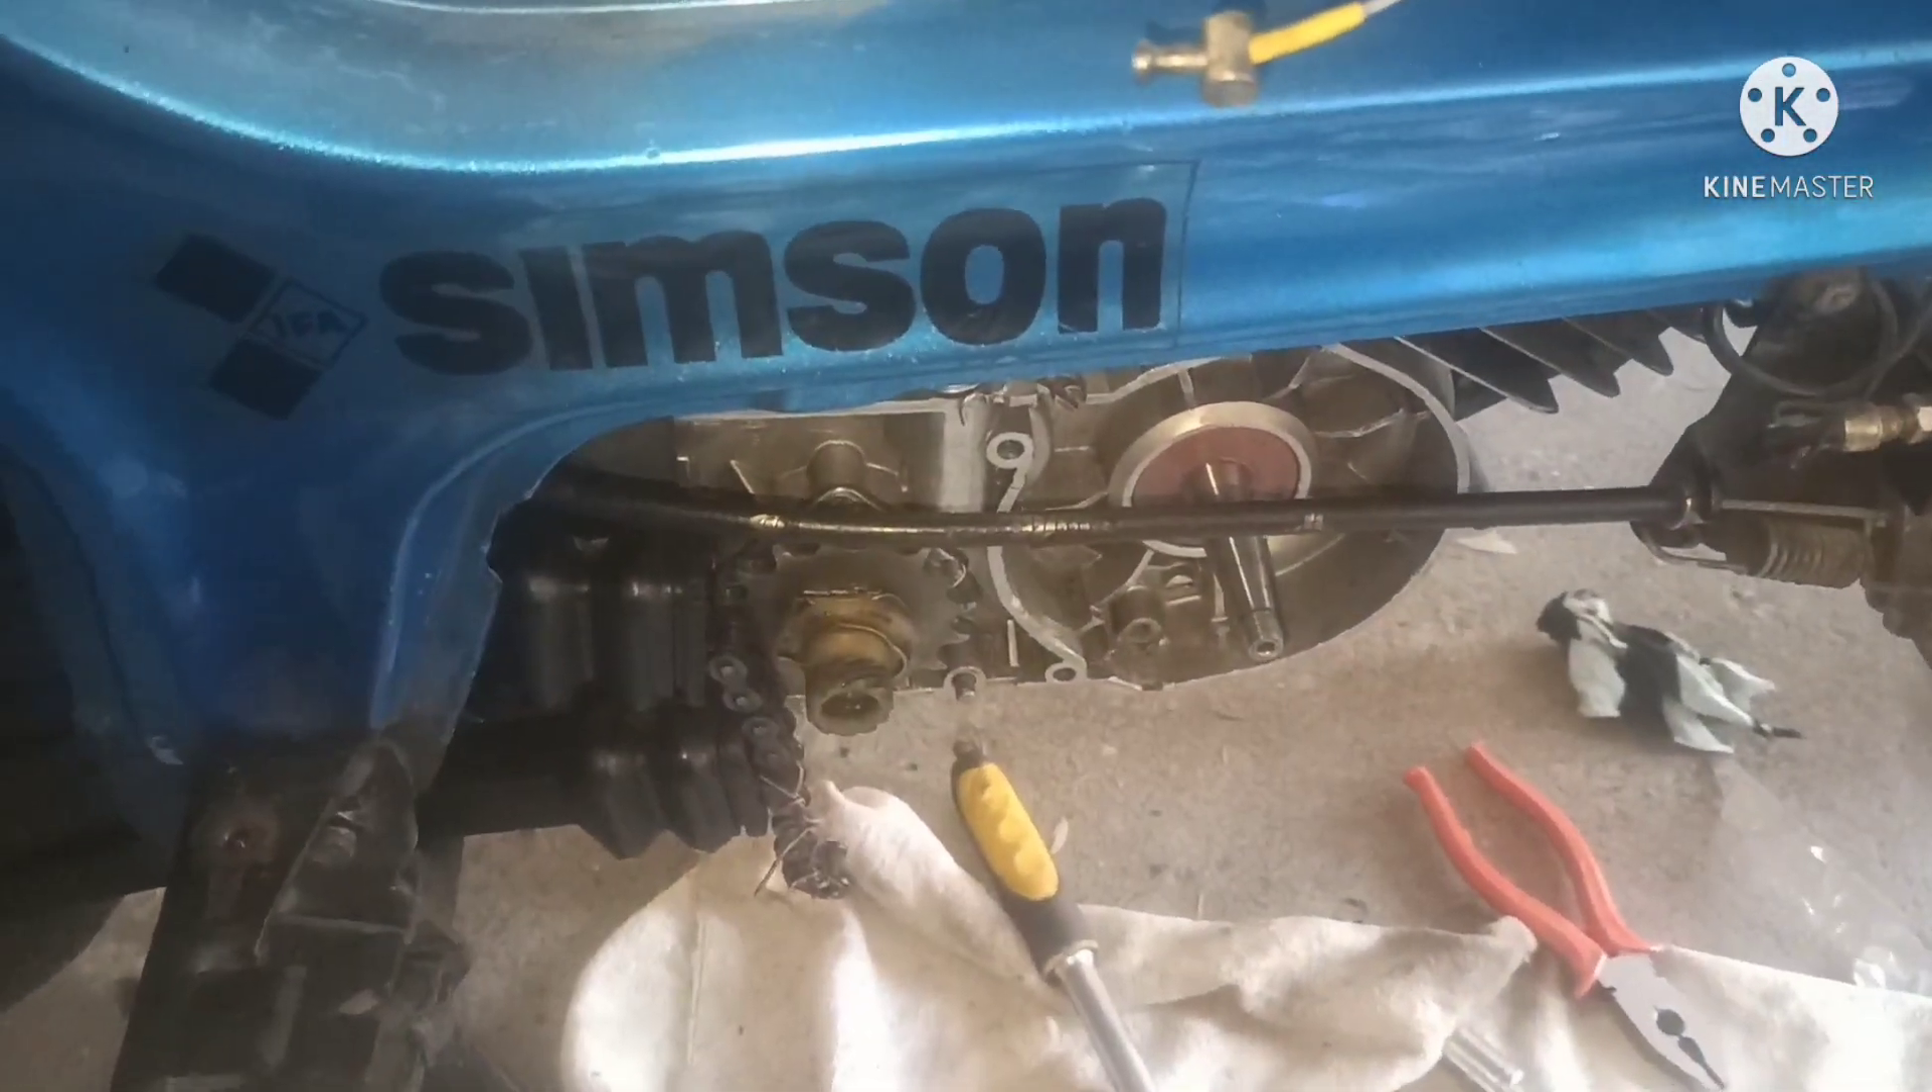Udało mi się silnik wsadzić w ramę.